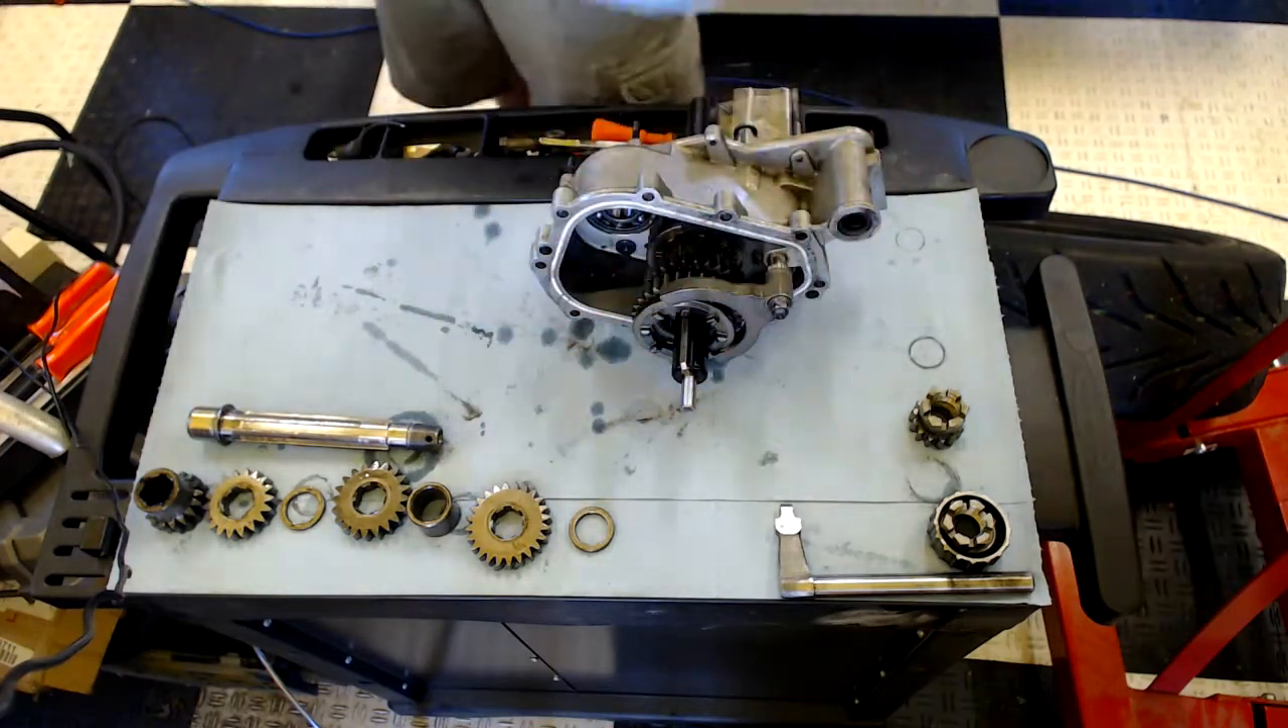There's a few parts that are left in the gearbox.